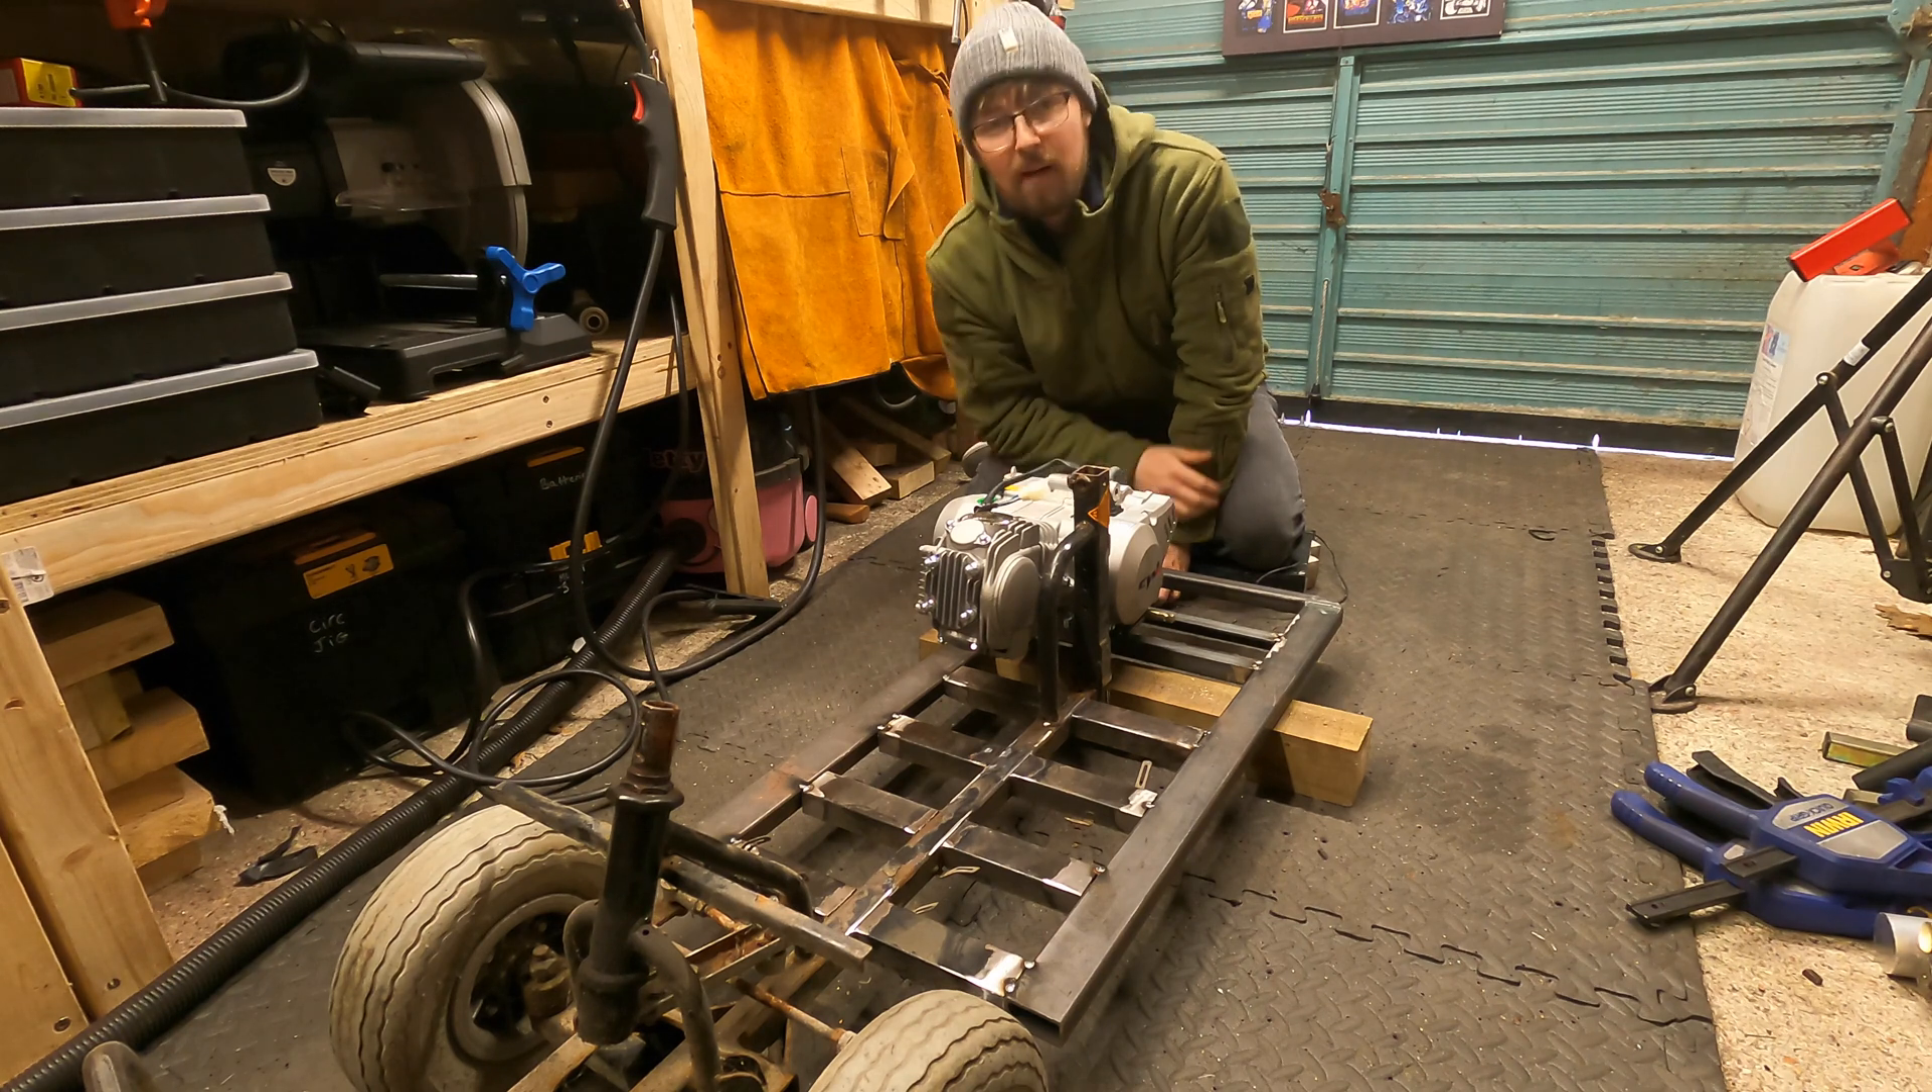I've basically got all the frame tacked out and we've managed to get the engine bolted in.